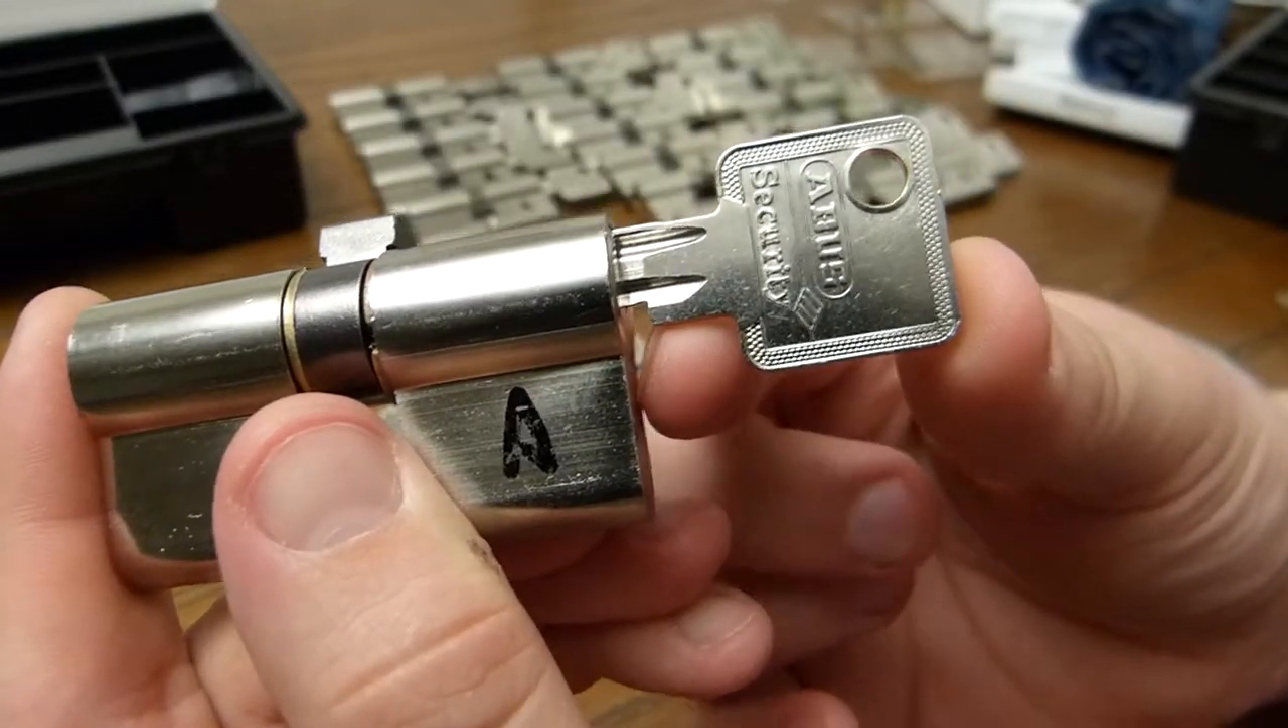But also I can't fit the key in. See it sticks out right there.